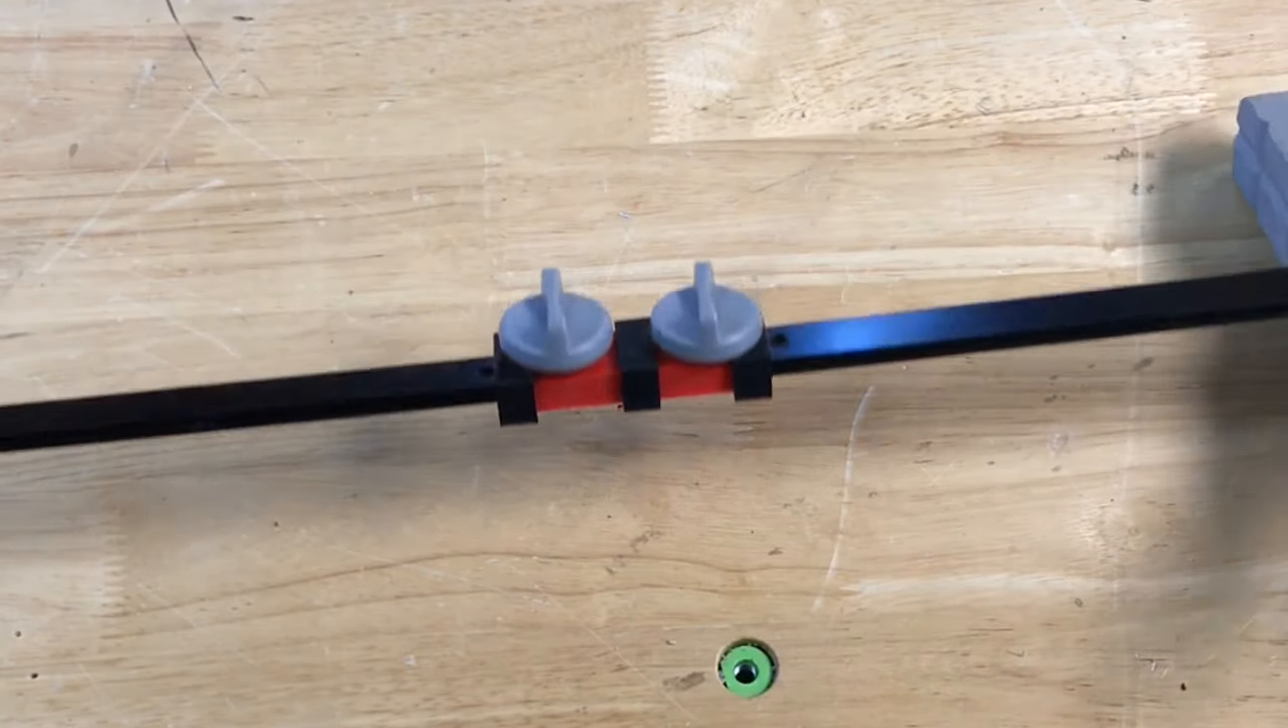Here's the finished new version. You can see the two bolts are in place and the three little pieces are holding it.